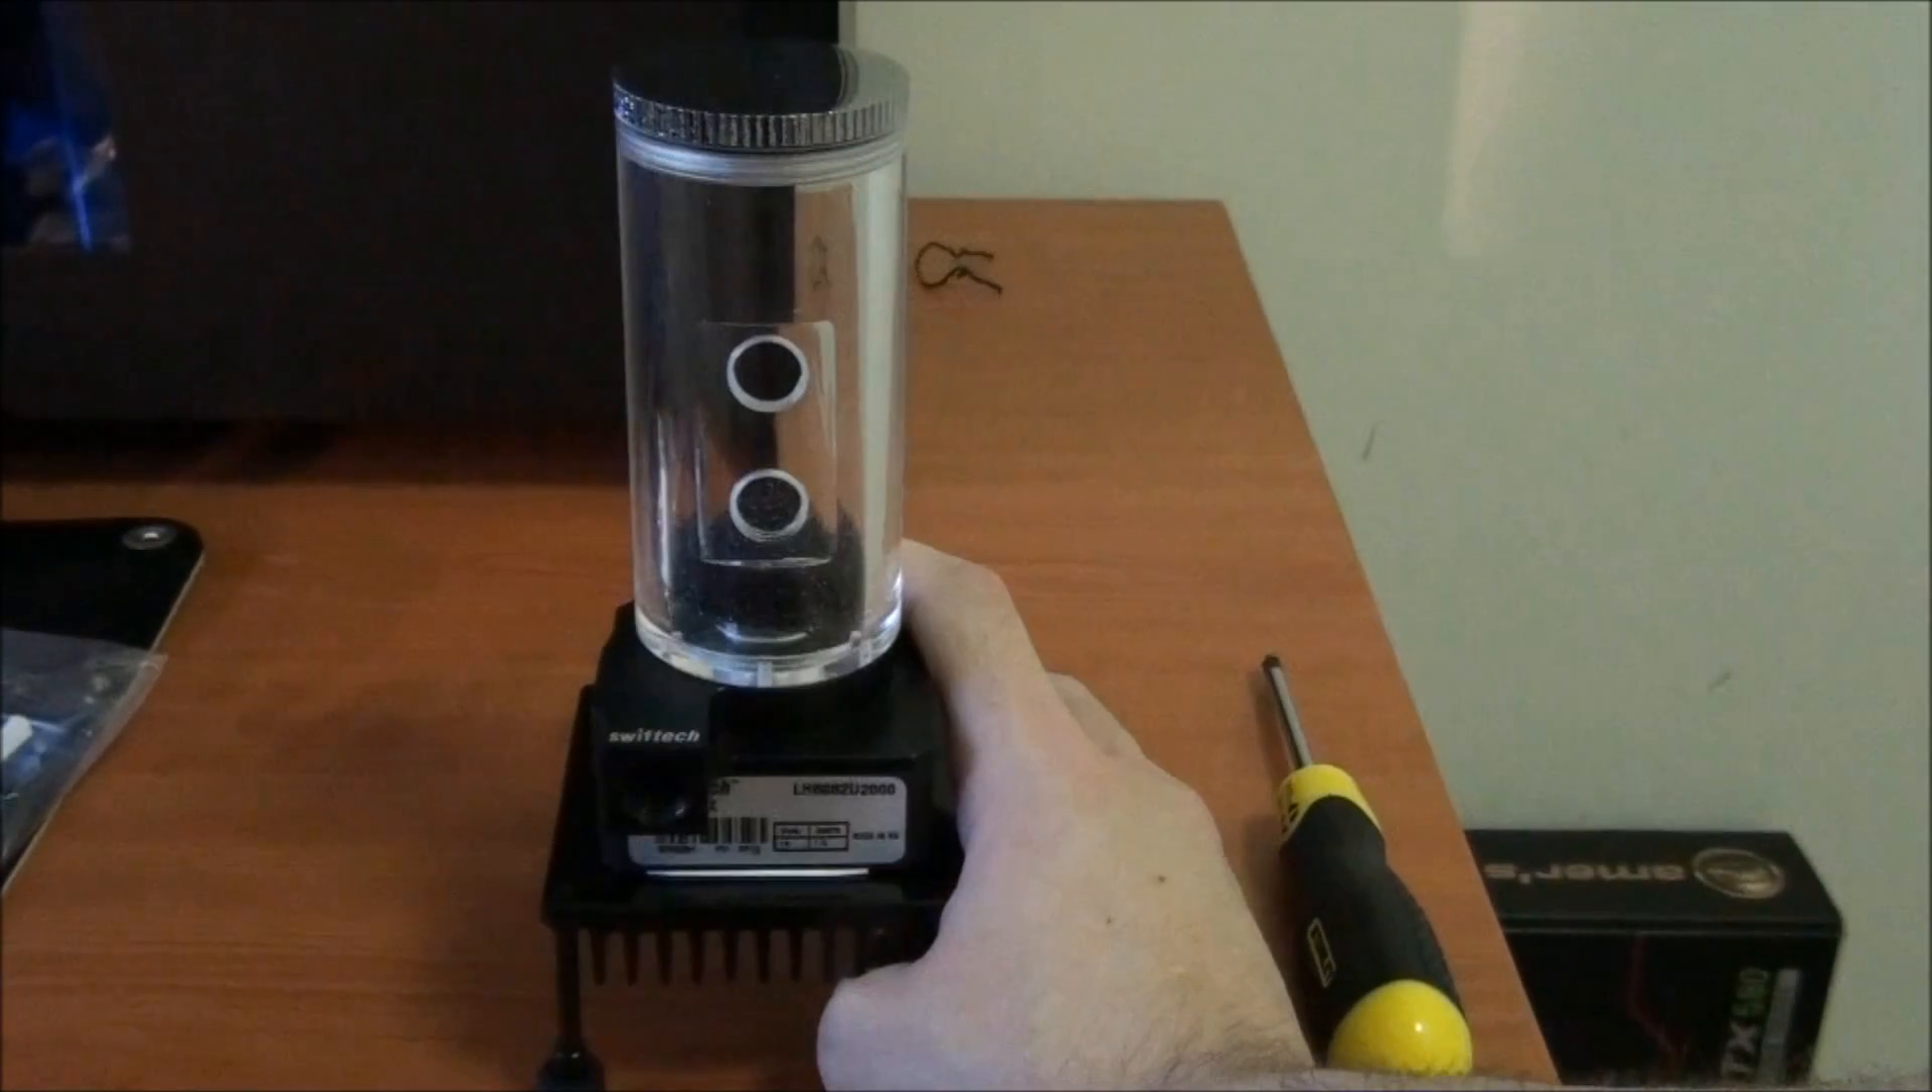The reservoir is pretty much flush with the top of the pump.